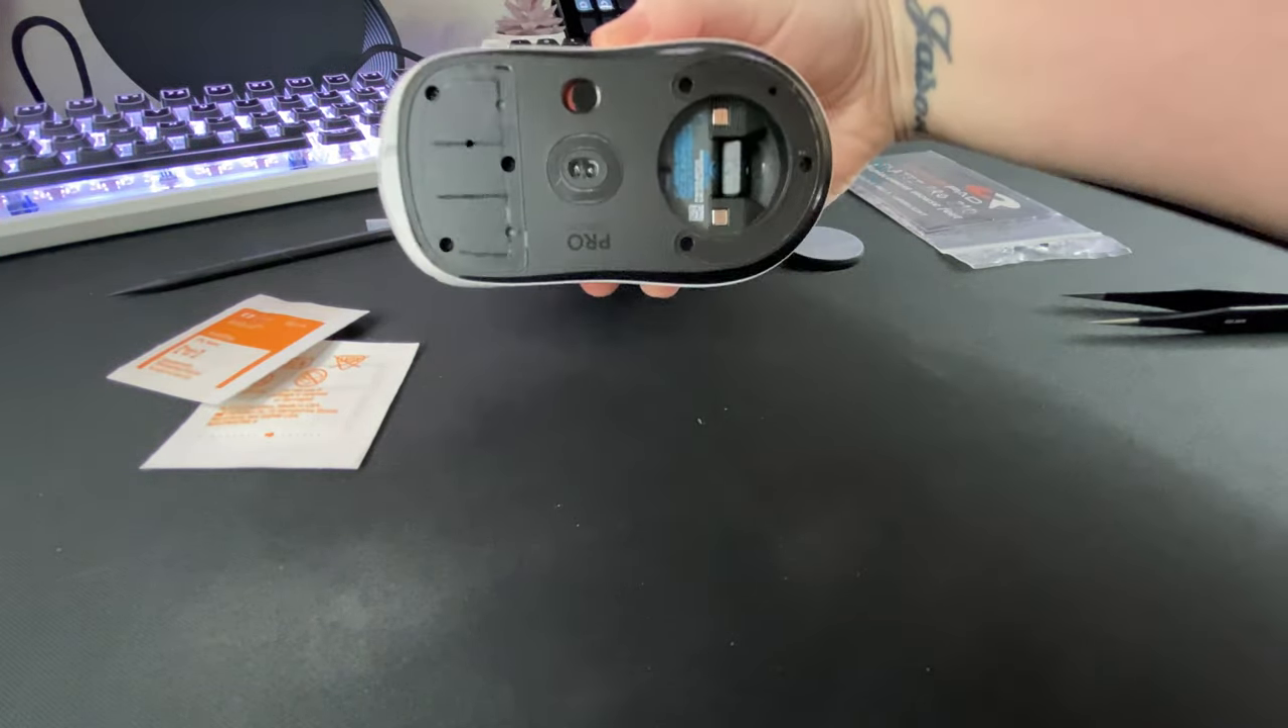All right so once you get all of your feet off your mouse should look something like this.